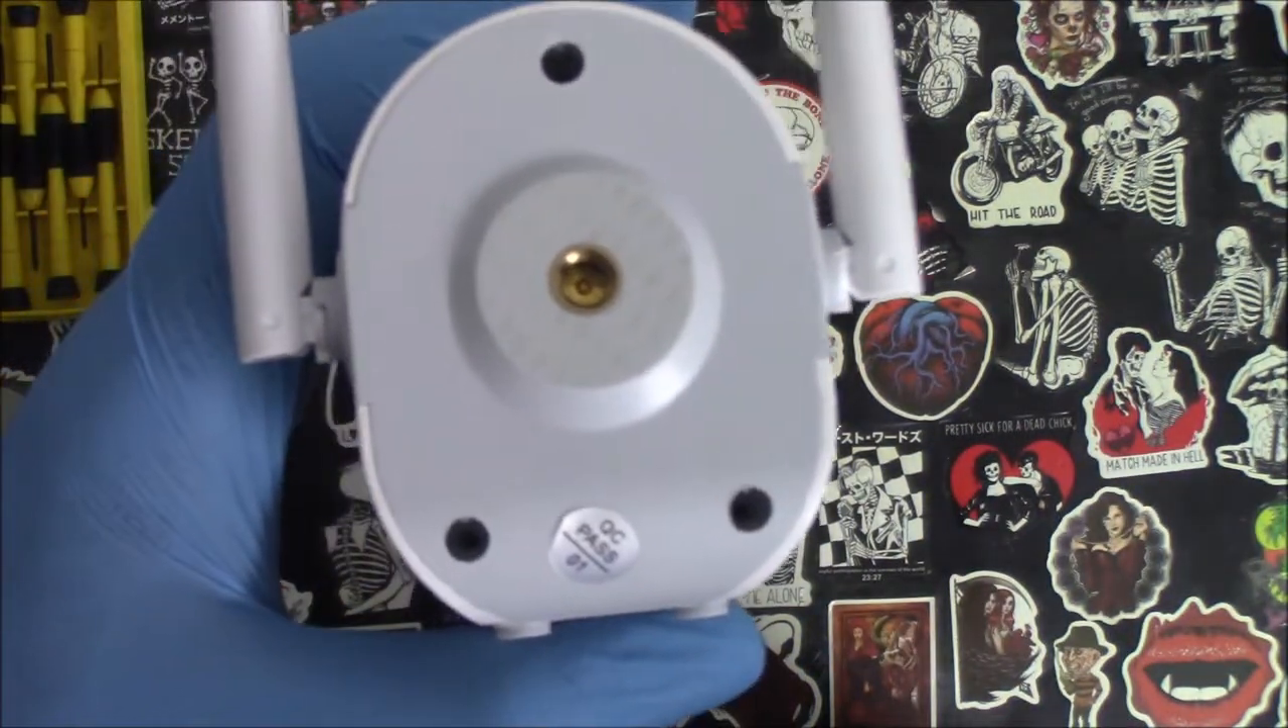Okay now the screws are out and you can see the three I took those out.